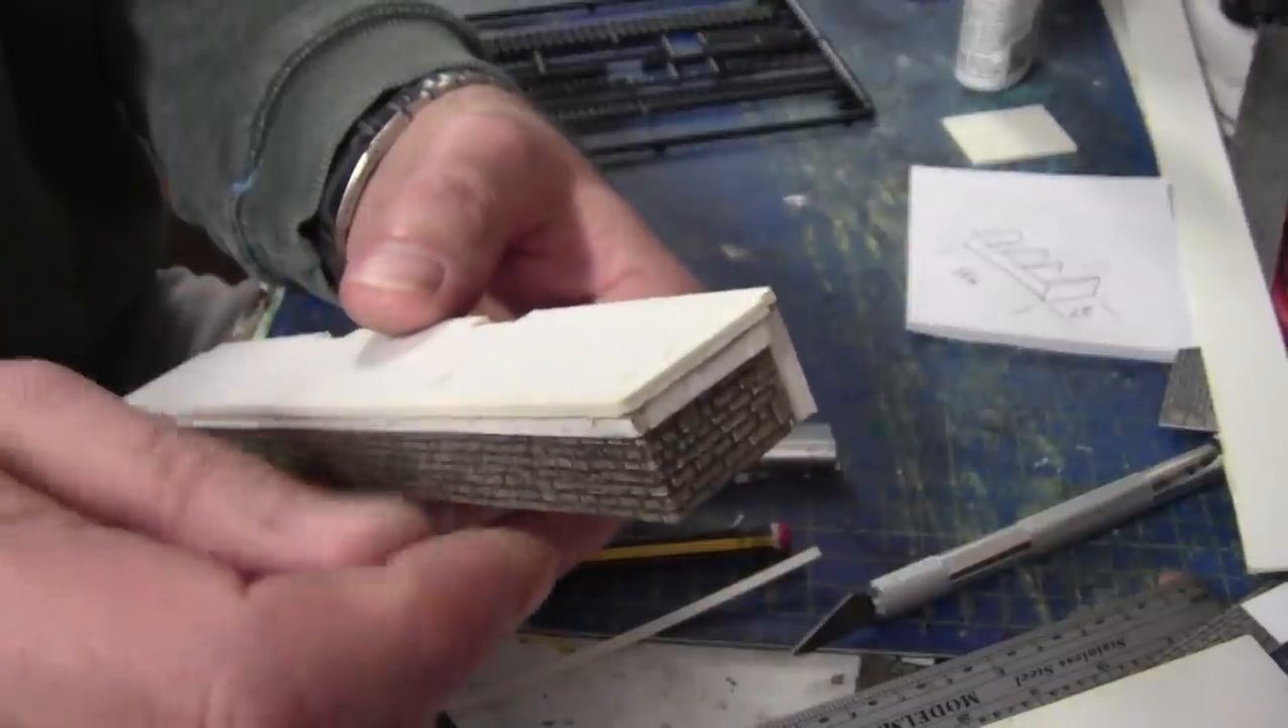I have added a top to the platform and it just overhangs by a millimetre all the way around.